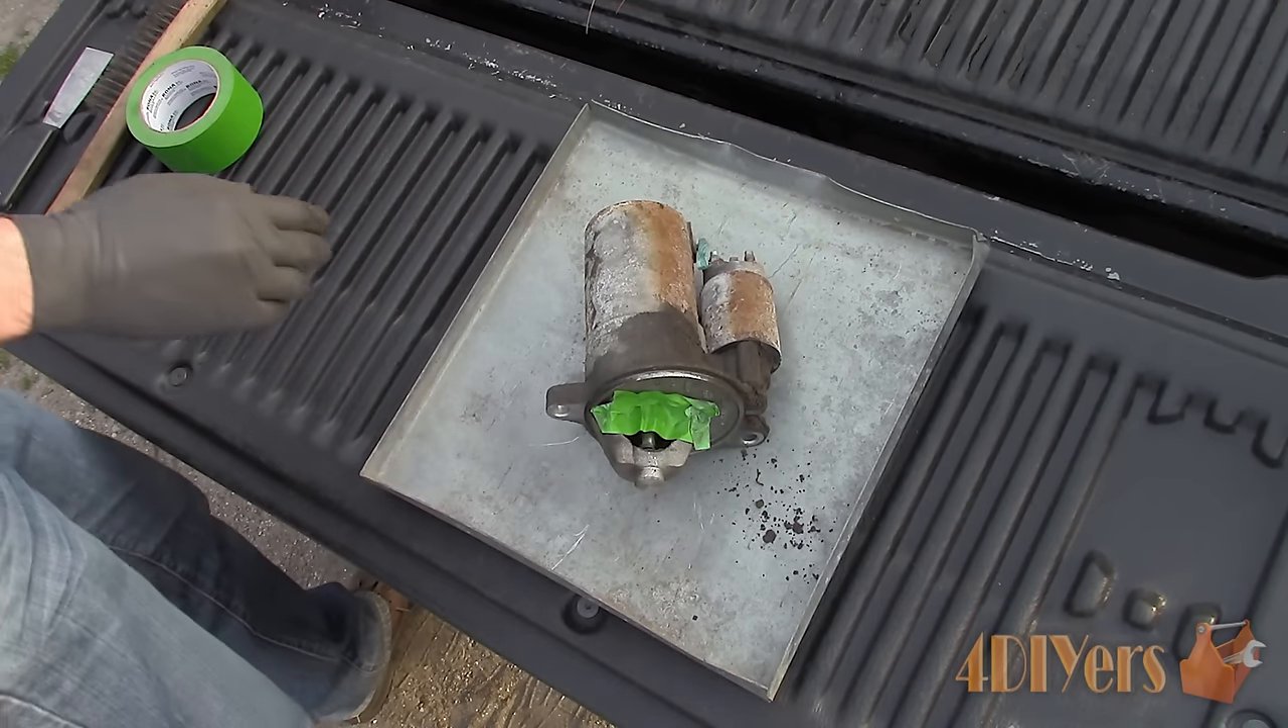Now that we have the starter removed, the disassembly process can begin.